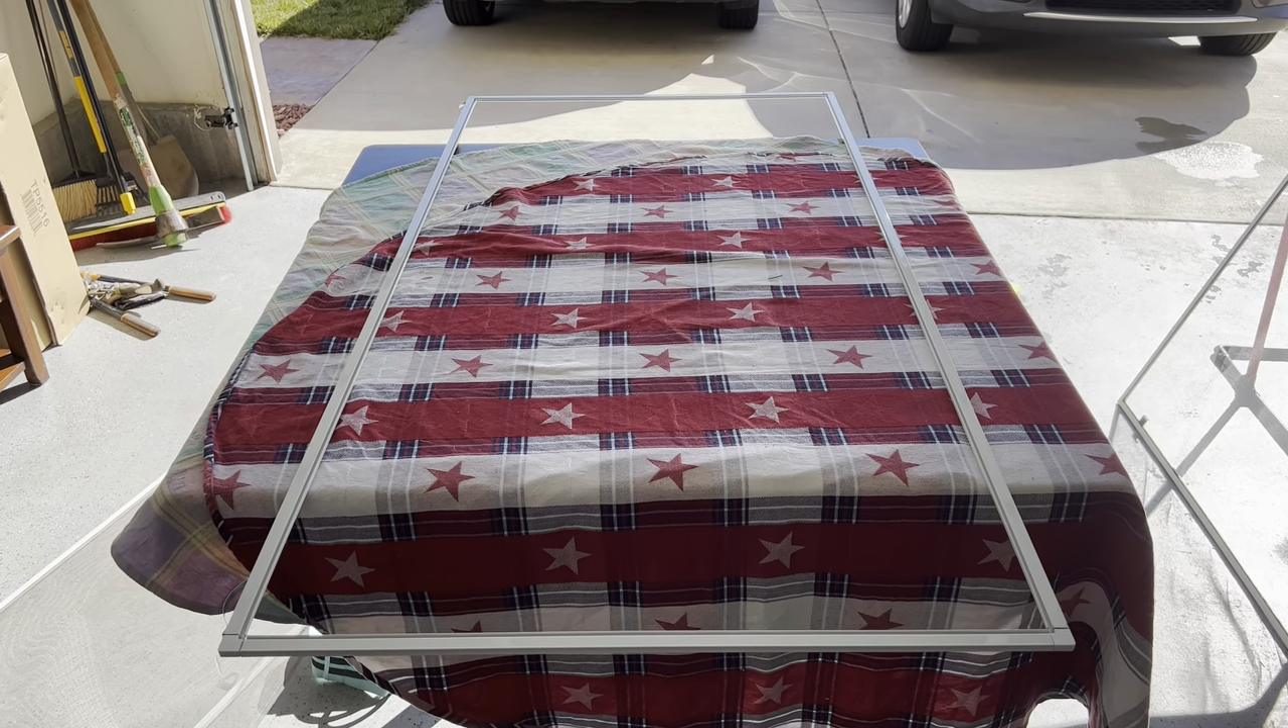The frame is all assembled now.